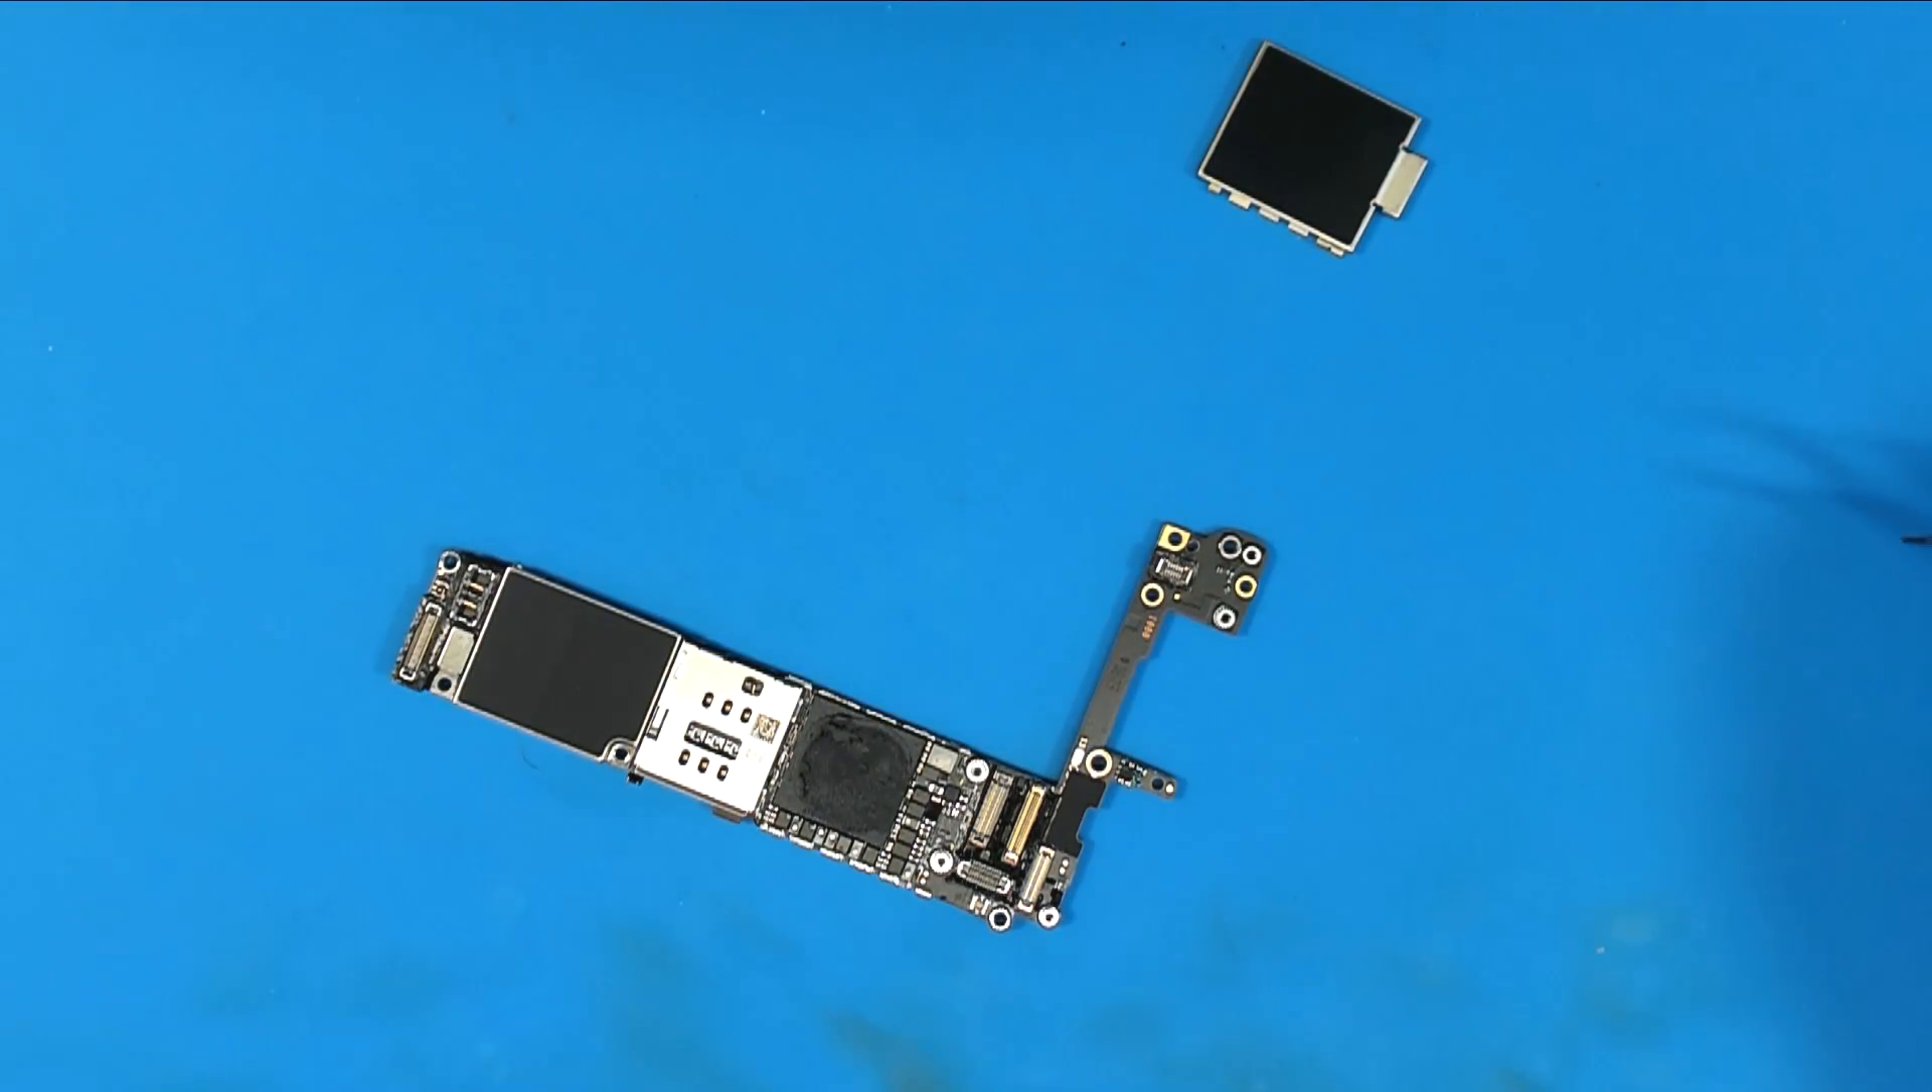All right, we've got the shield off.